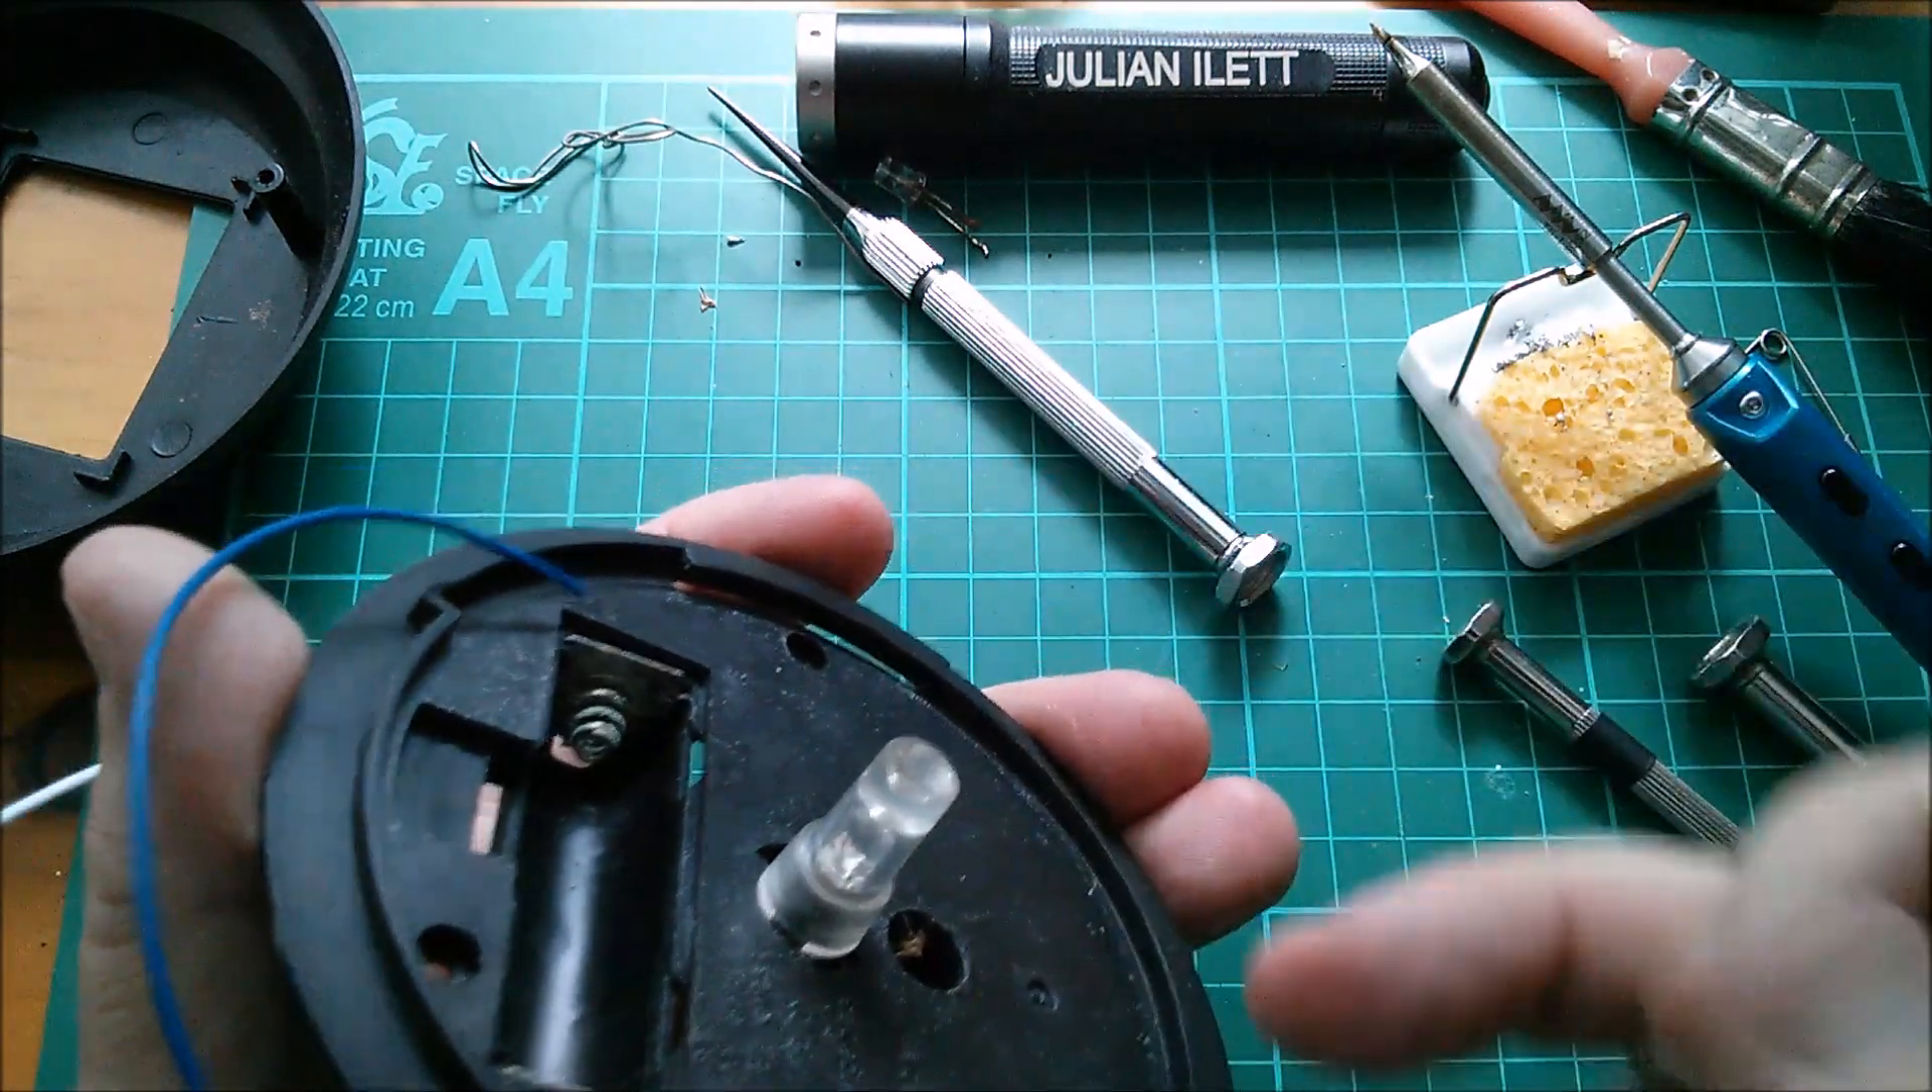Now I've got my brand new led poking up into the little uh light chamber here.